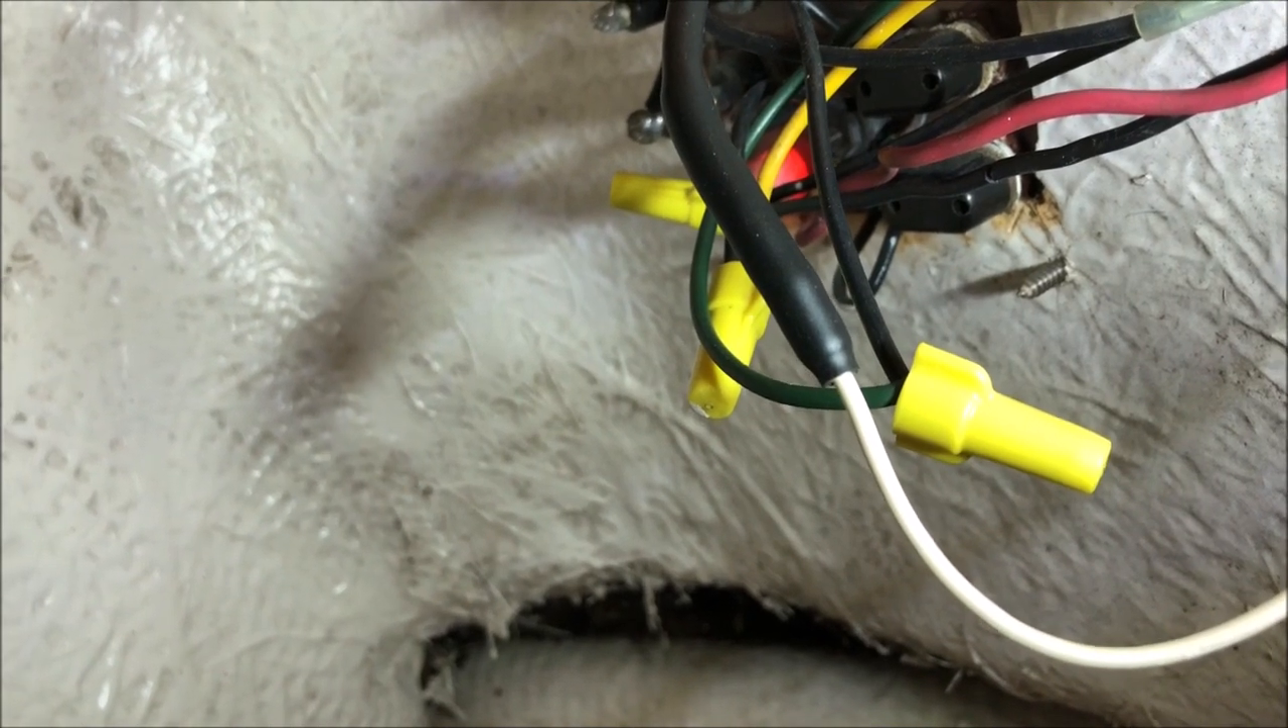You can see we've still got three circuits with wire nuts but that's not on today's schedule.